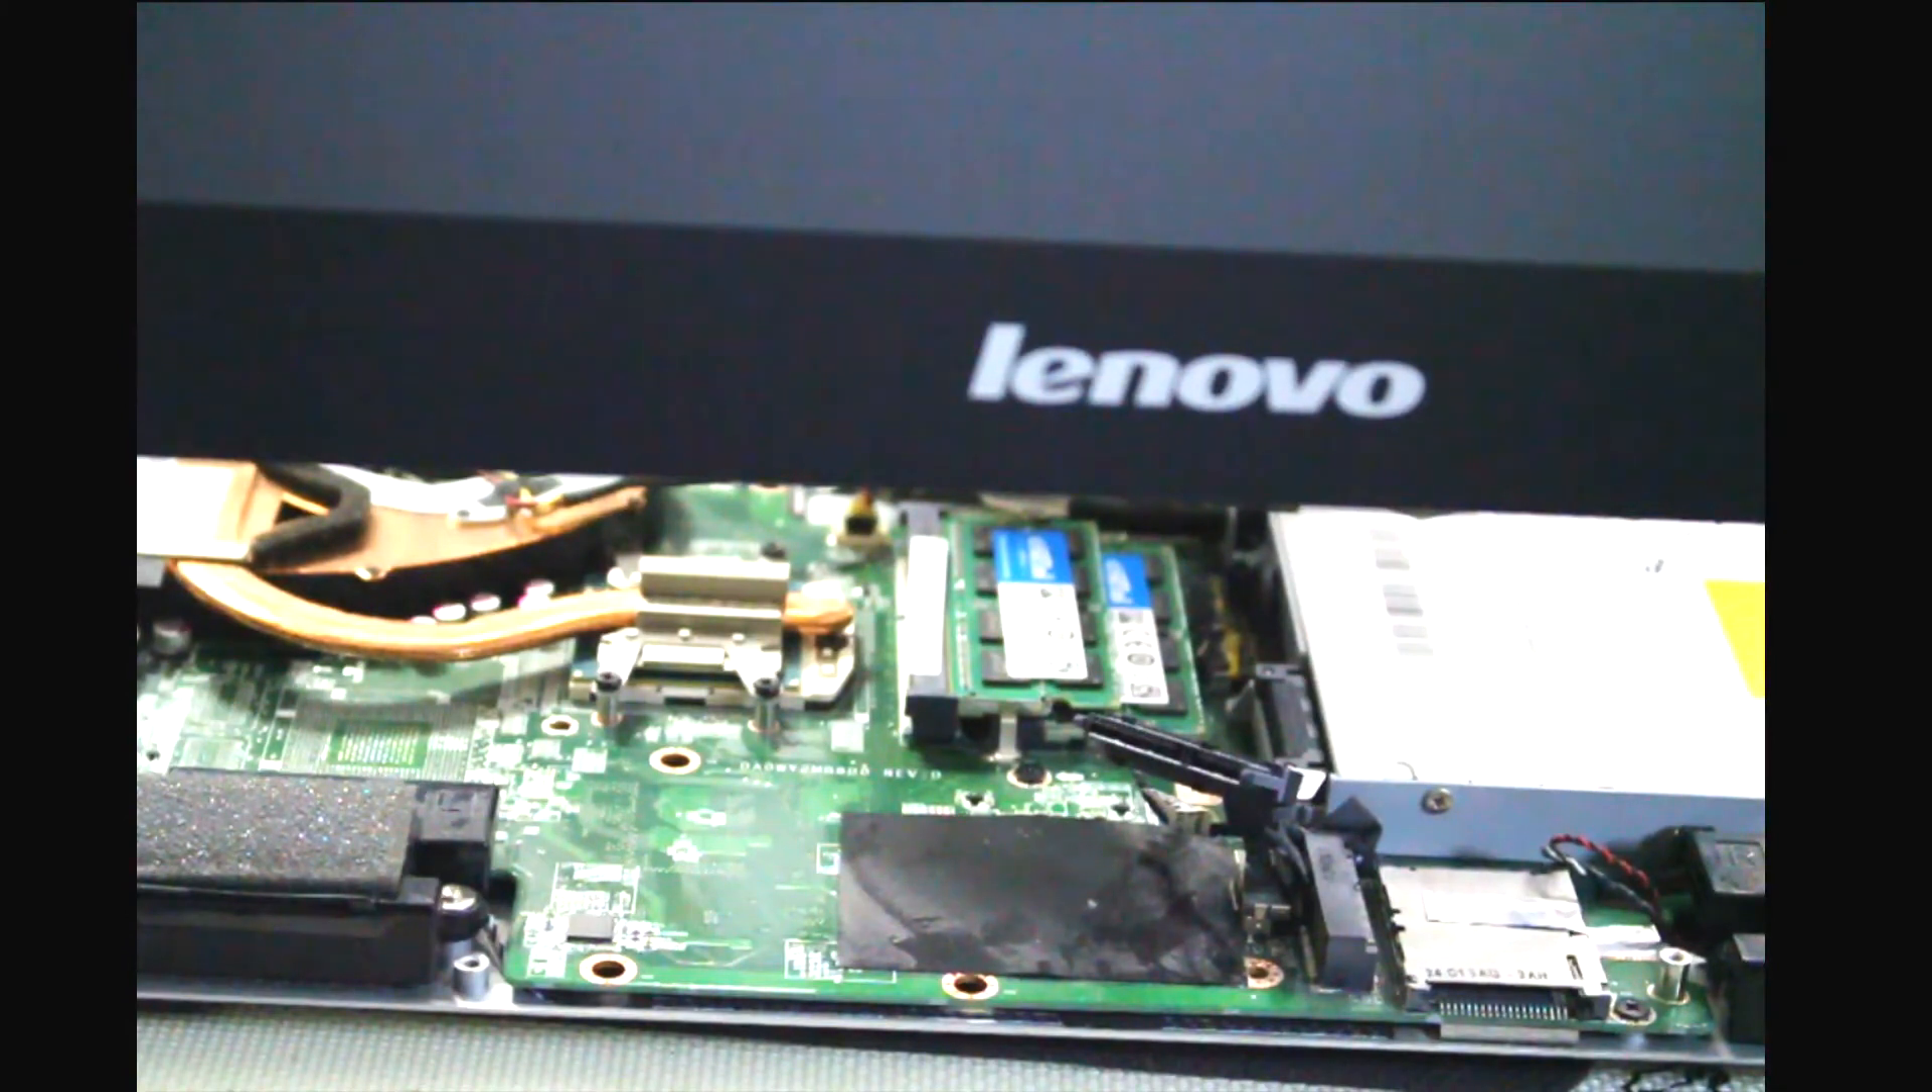Now your new RAM chips have been completely installed.